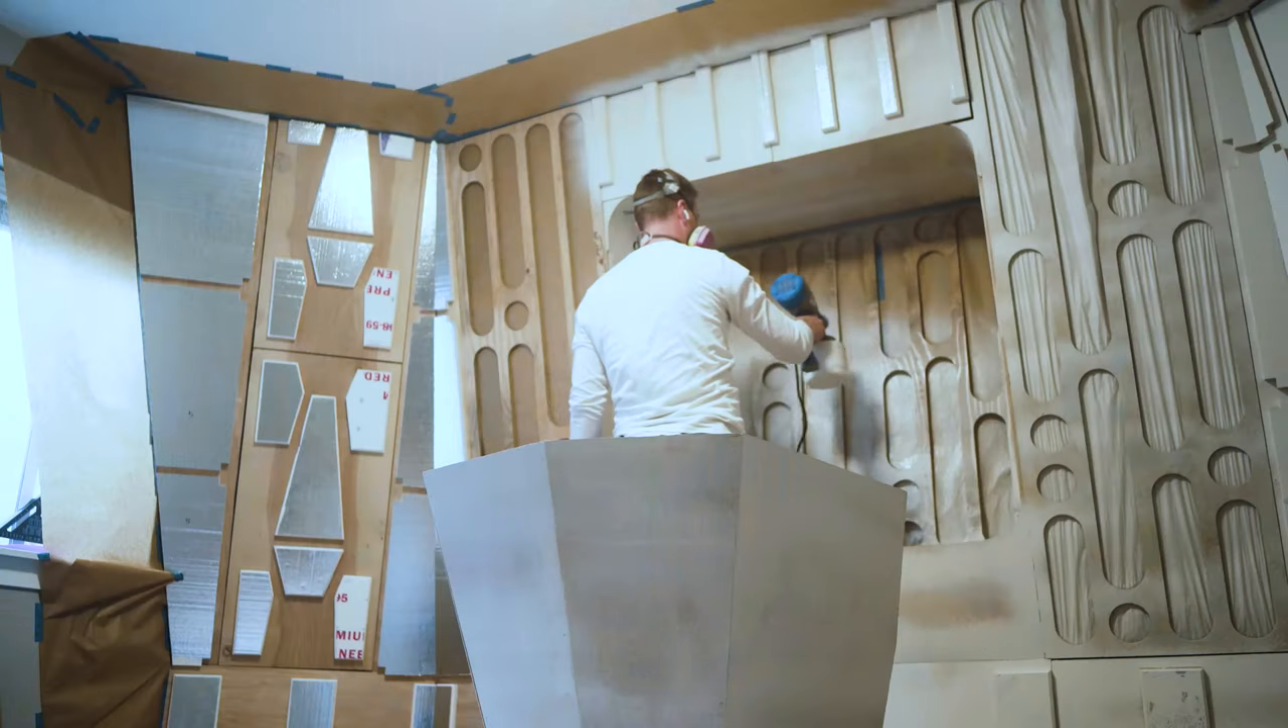I installed all of the panels using a specific foam adhesive and then I was finally ready to paint.